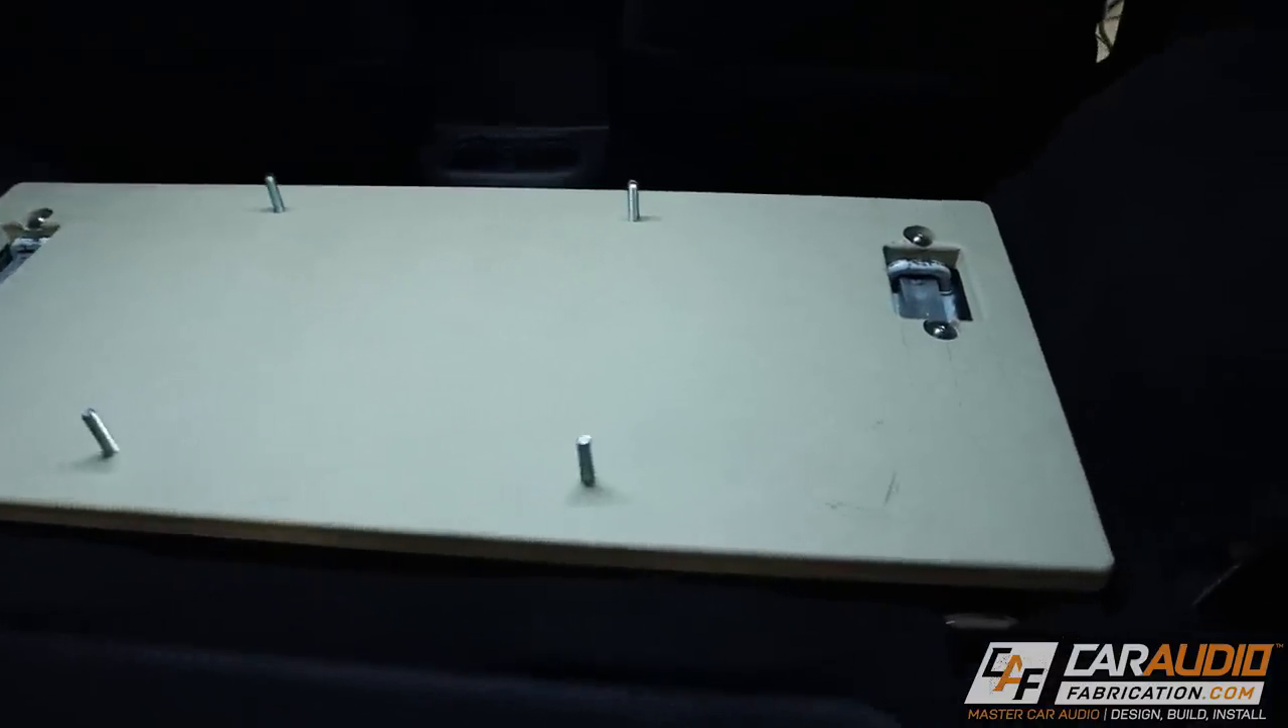Here's the plate mounted back in position. We got those four studs sticking up that will go through the box and then we'll secure them inside.